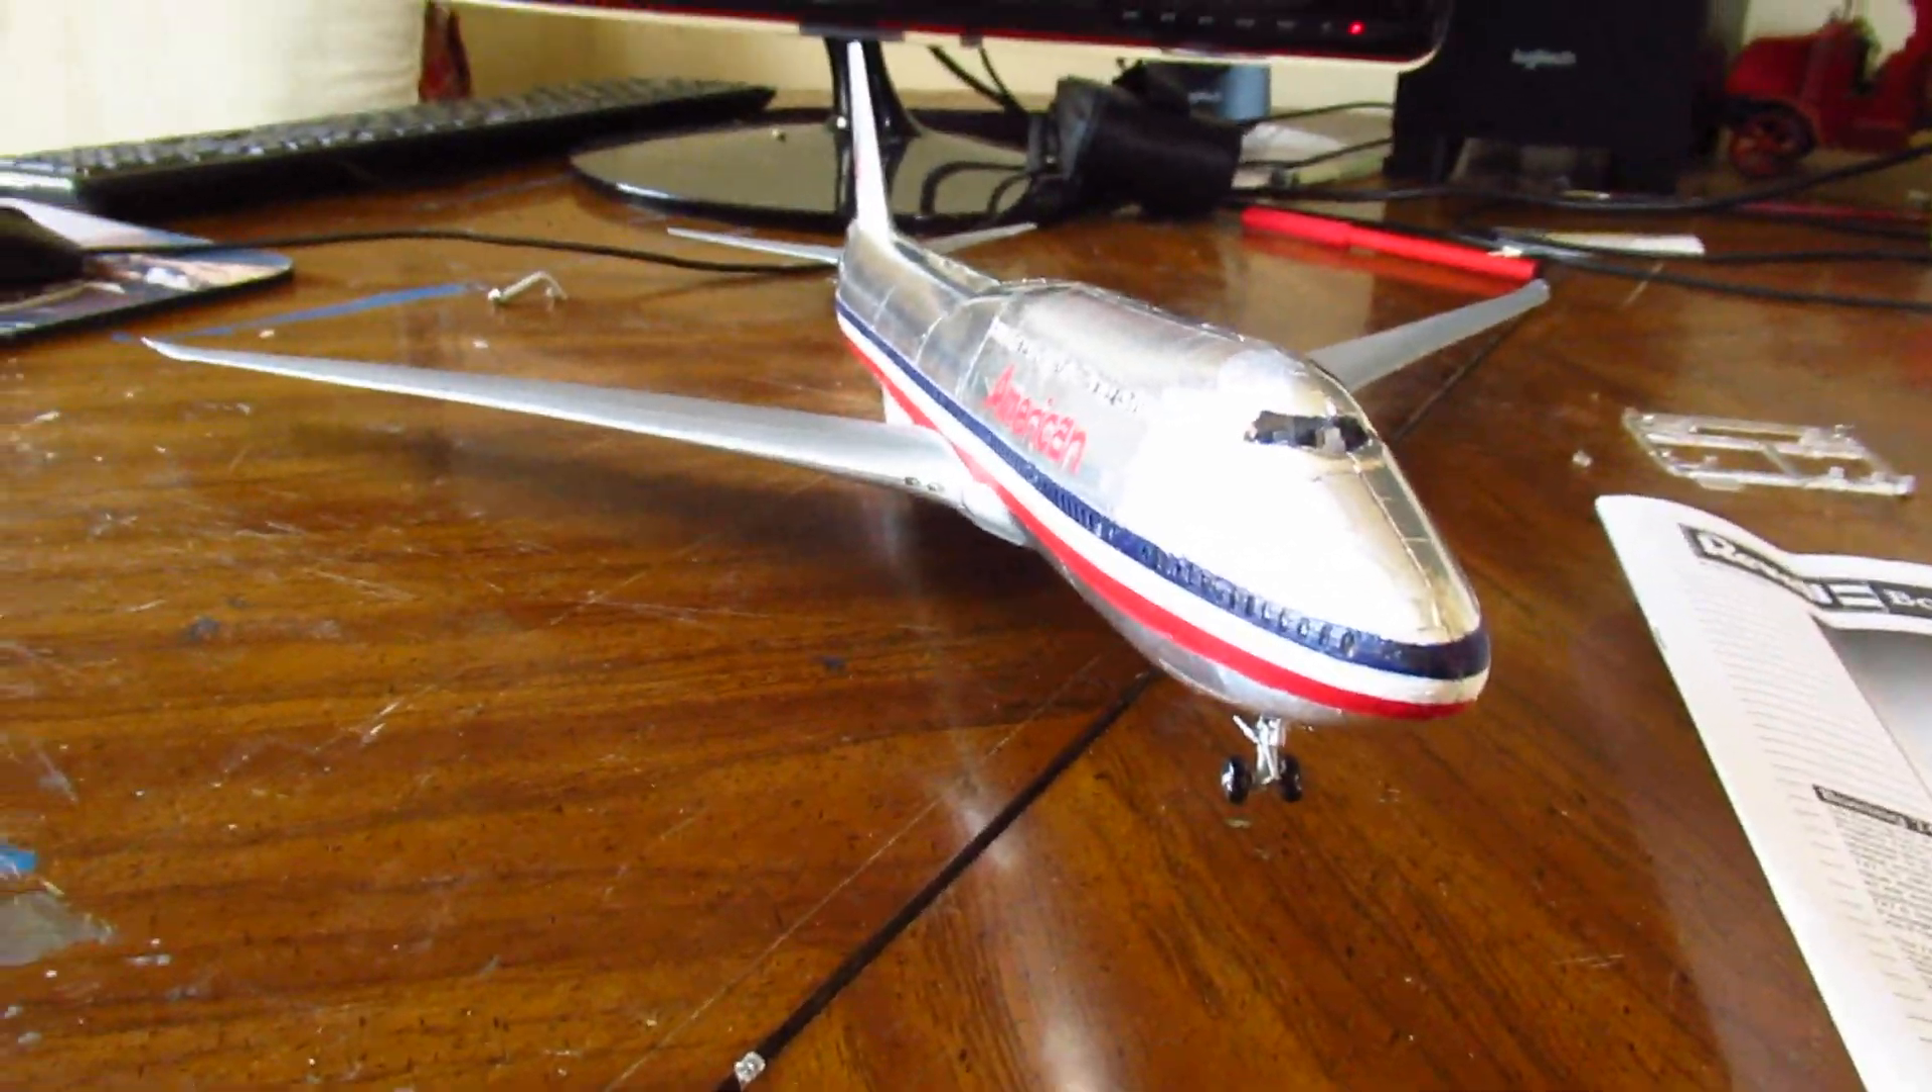I put together the the two fuselage pieces together.